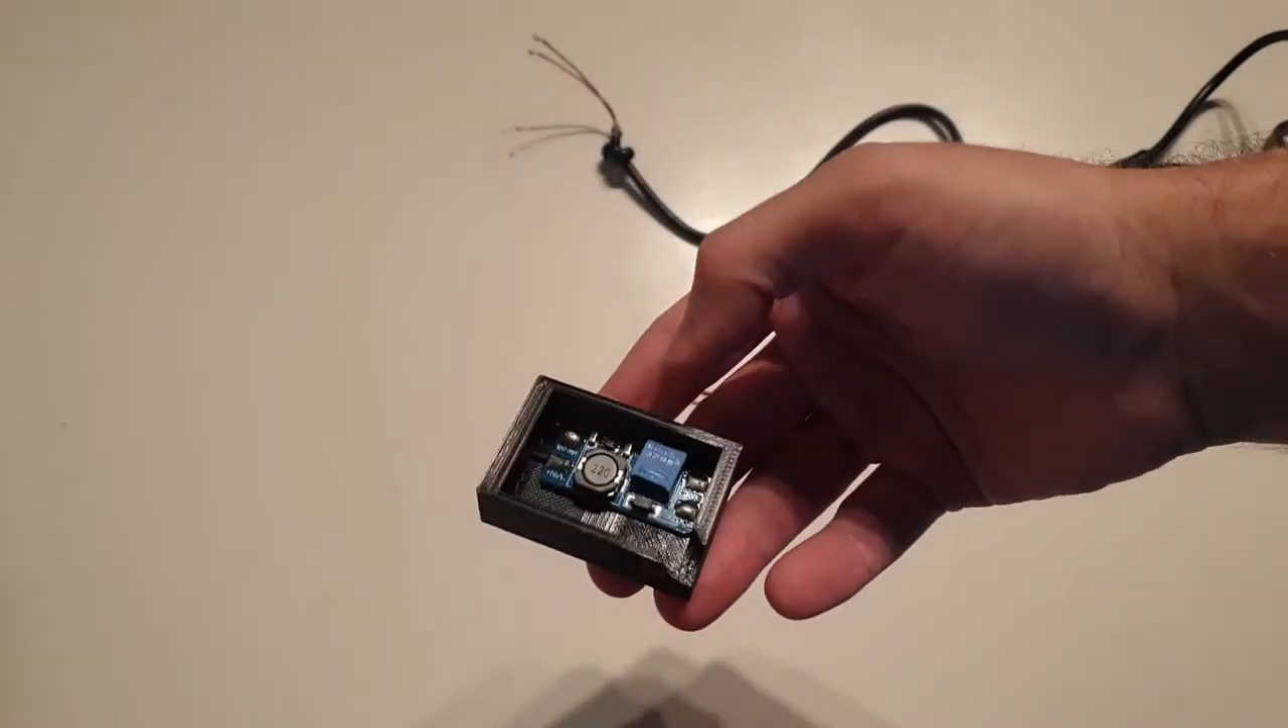And speaking of the battery I have 3D printed this case that I found on Thingiverse and as luck will have it the boost converter board fits perfectly inside.